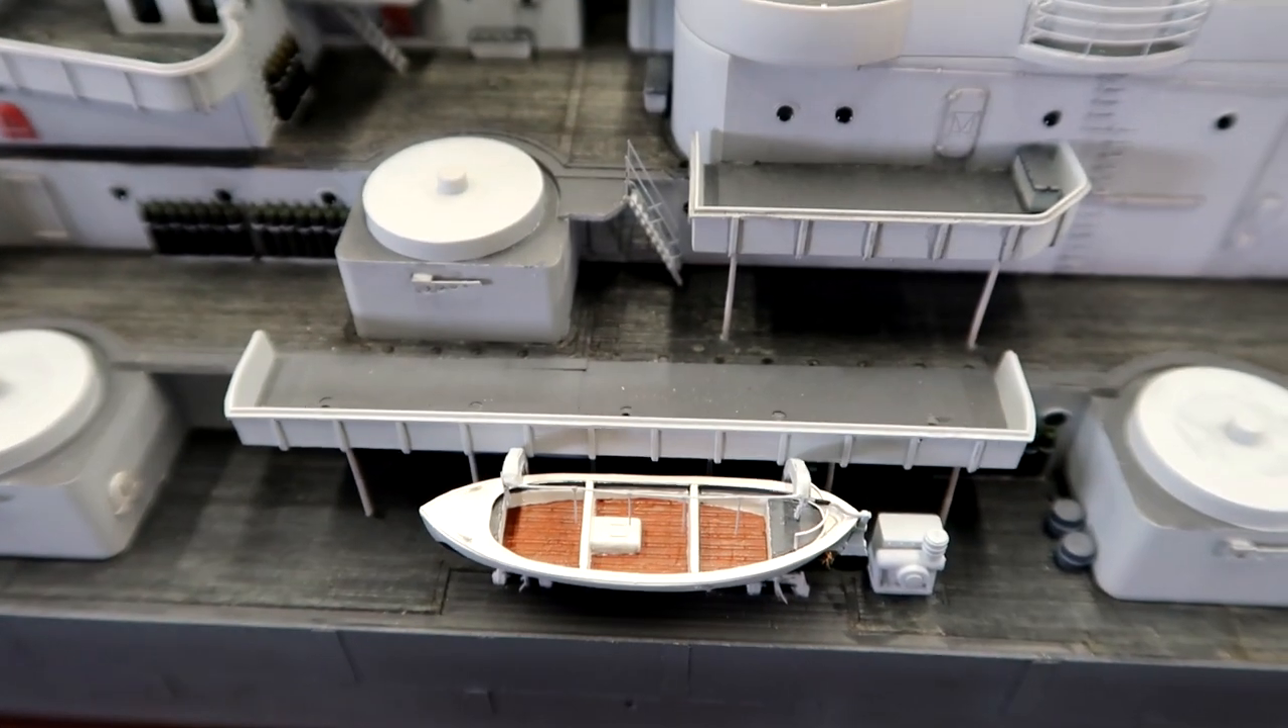On the port side the other captain's gig is installed.